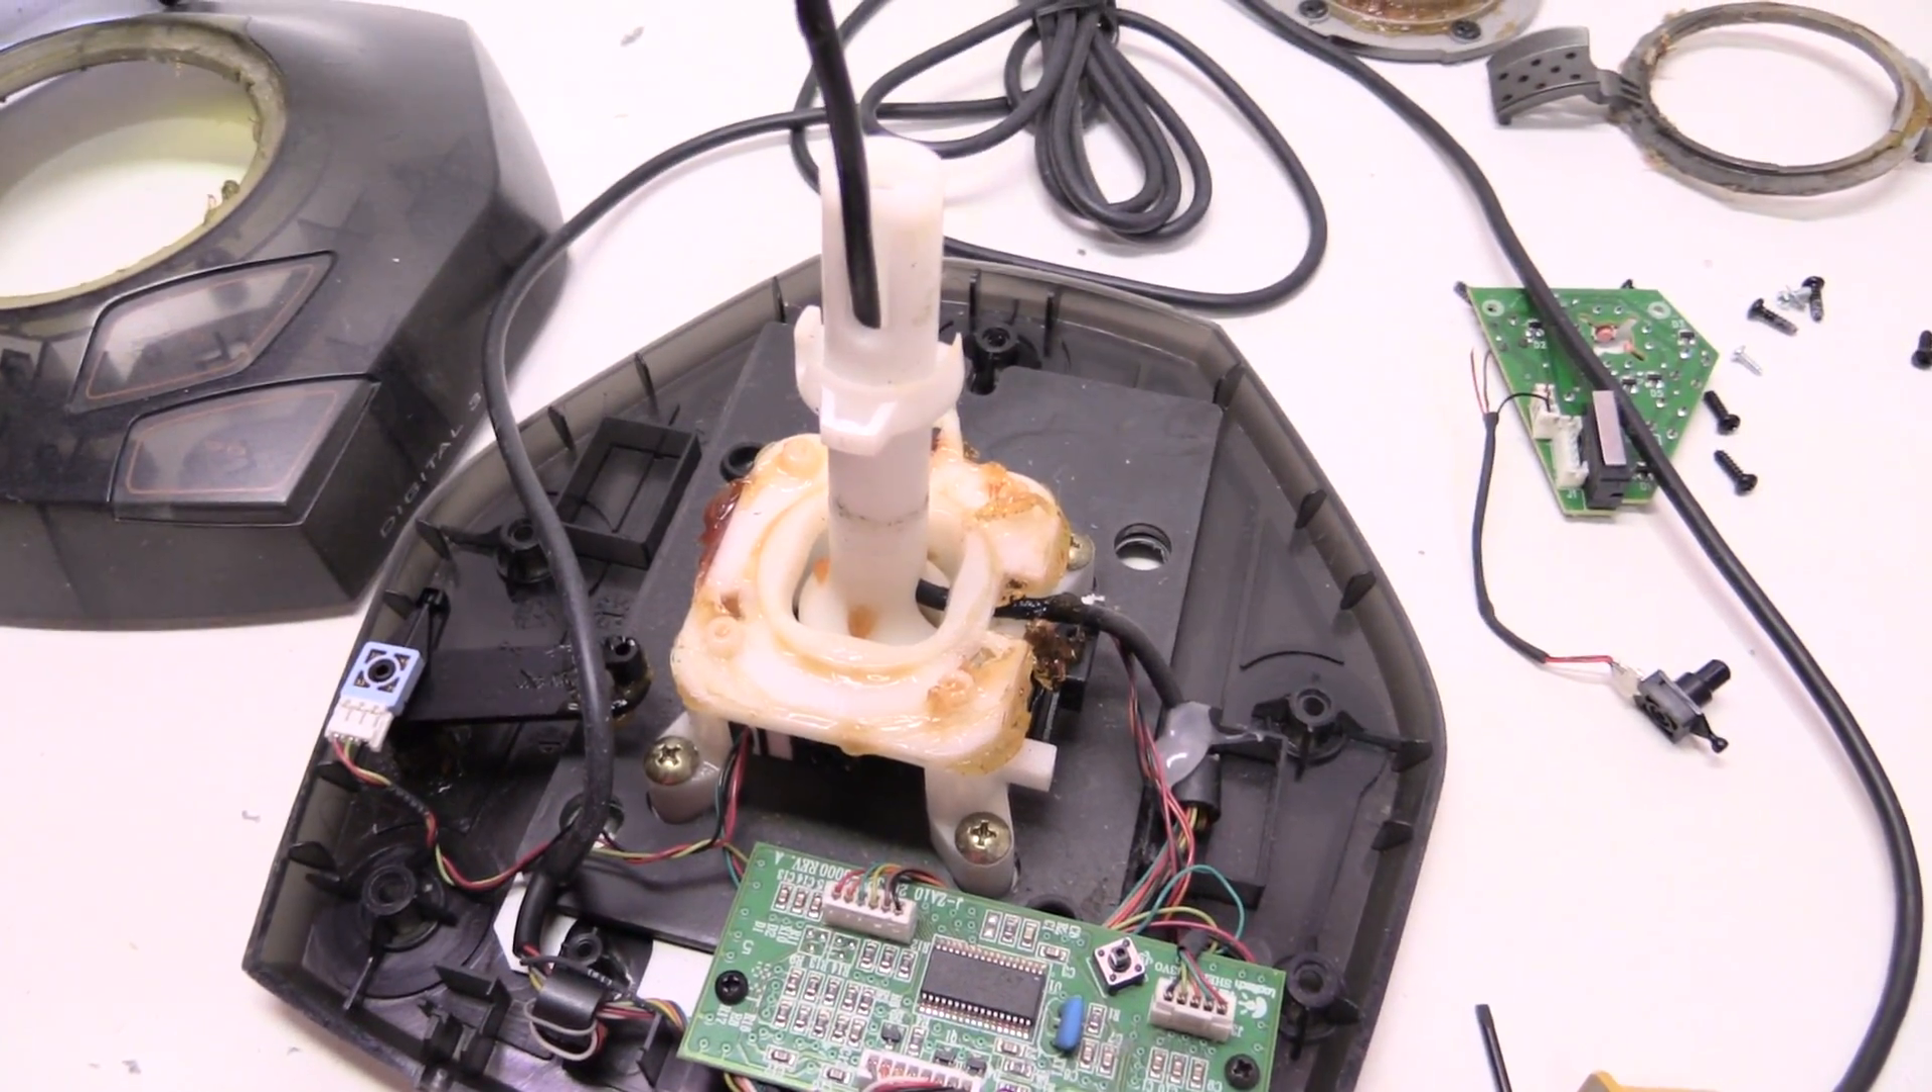Finally, finally got it. Cover off. Cover's sitting over there.